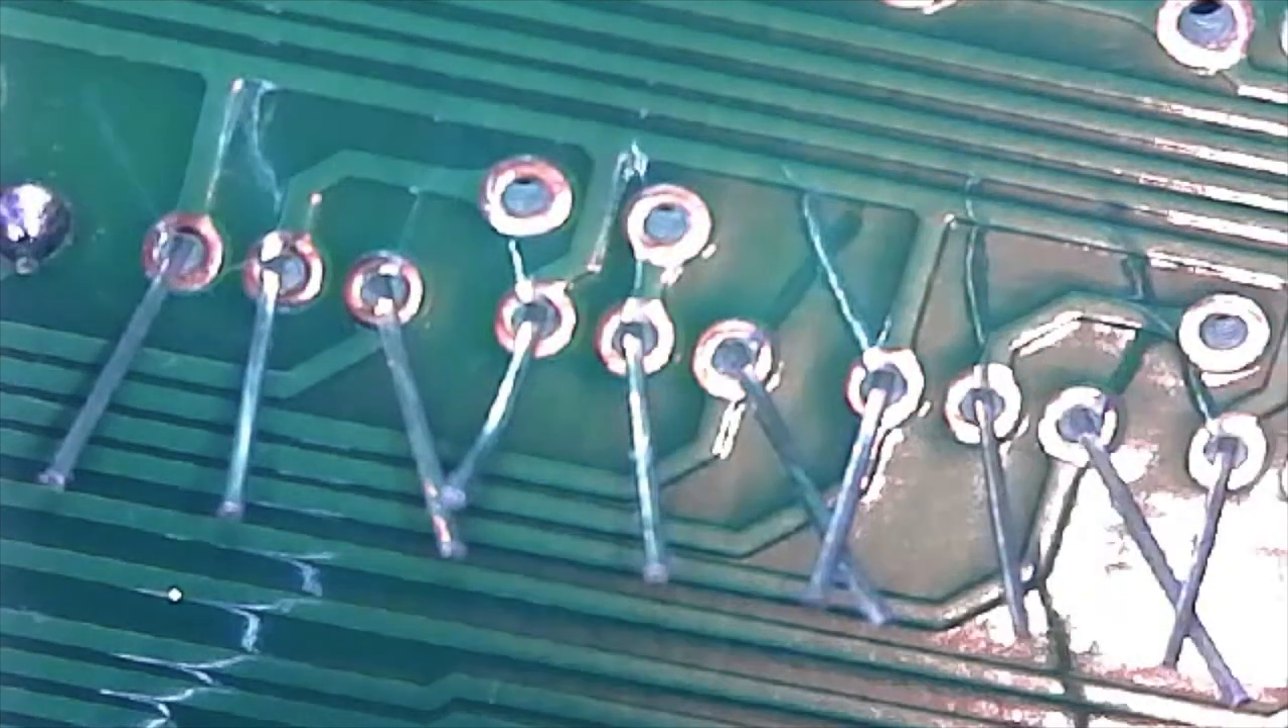You can see that all these leads are sticking out and we're just going to solder each one. Um, and they're a little bit thicker. So this will be a nice flow of solder onto the pad. You will see that some of them are a little bit off center, but that's just the way it is.